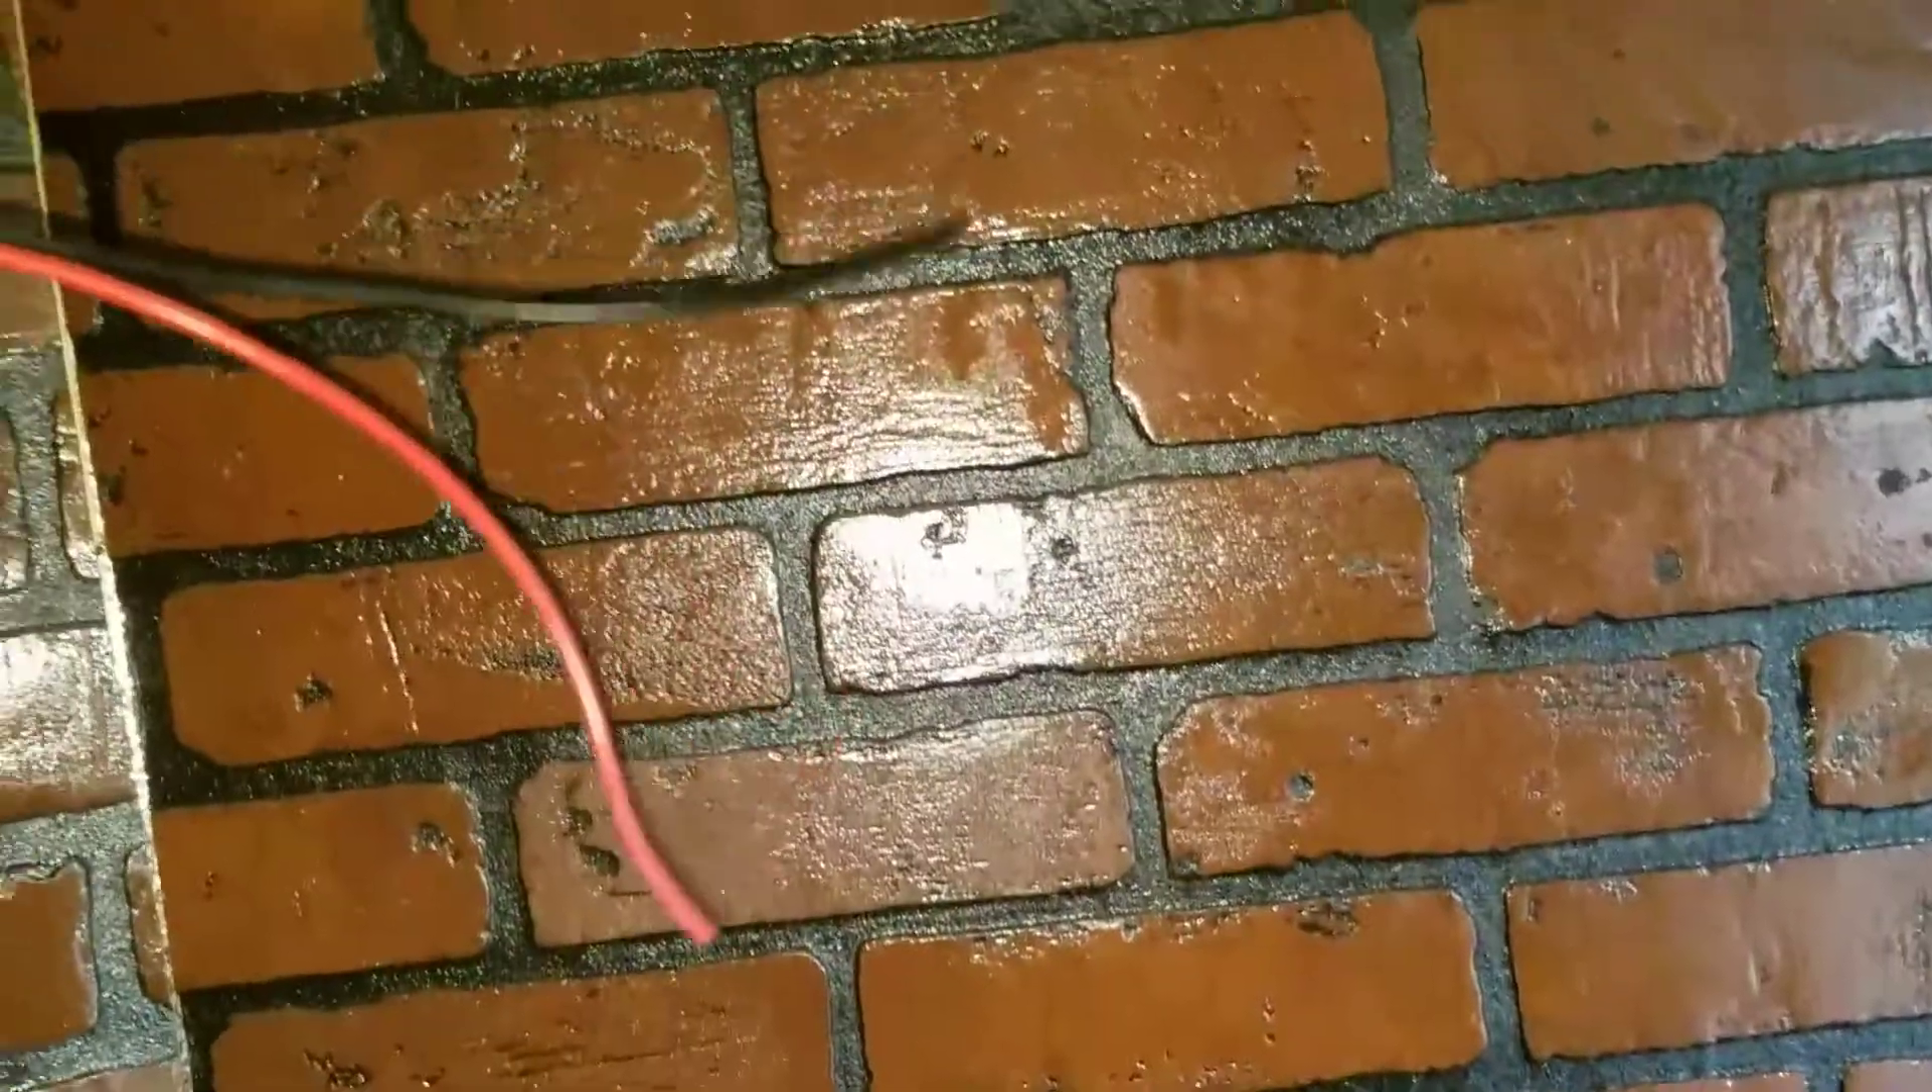Obviously I haven't finished my electrical up here this is for my lights that I haven't done yet.